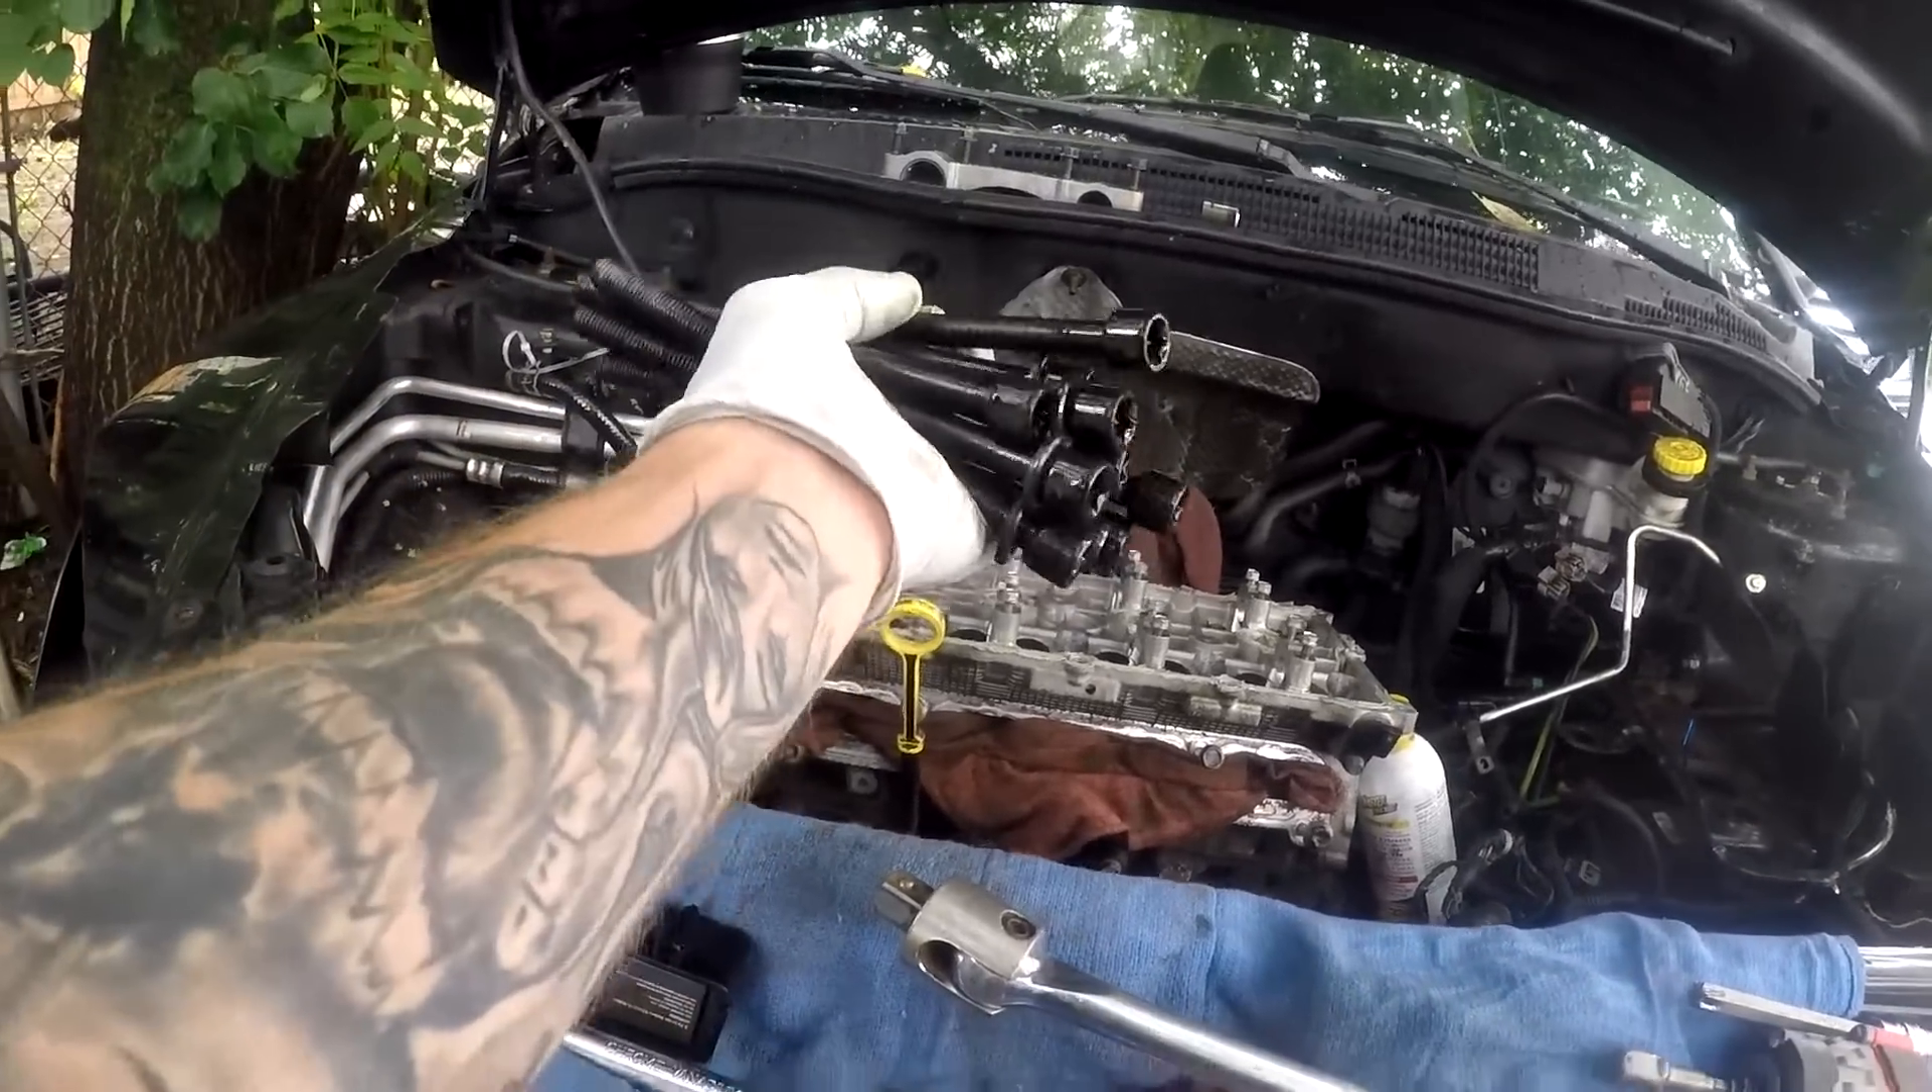Yeah we got them all out guys so that is one two three four five six seven eight nine ten oem head bolts.